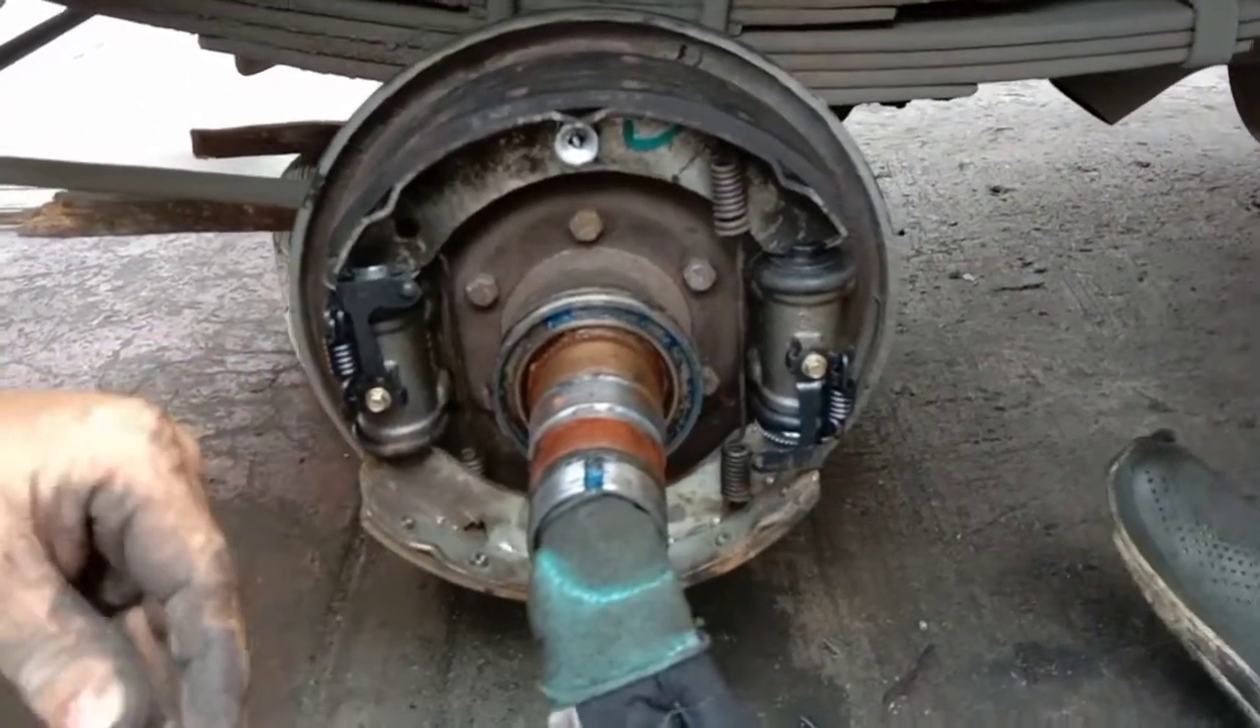Ayan po nakabit na po yung dalawang brake cylinder.